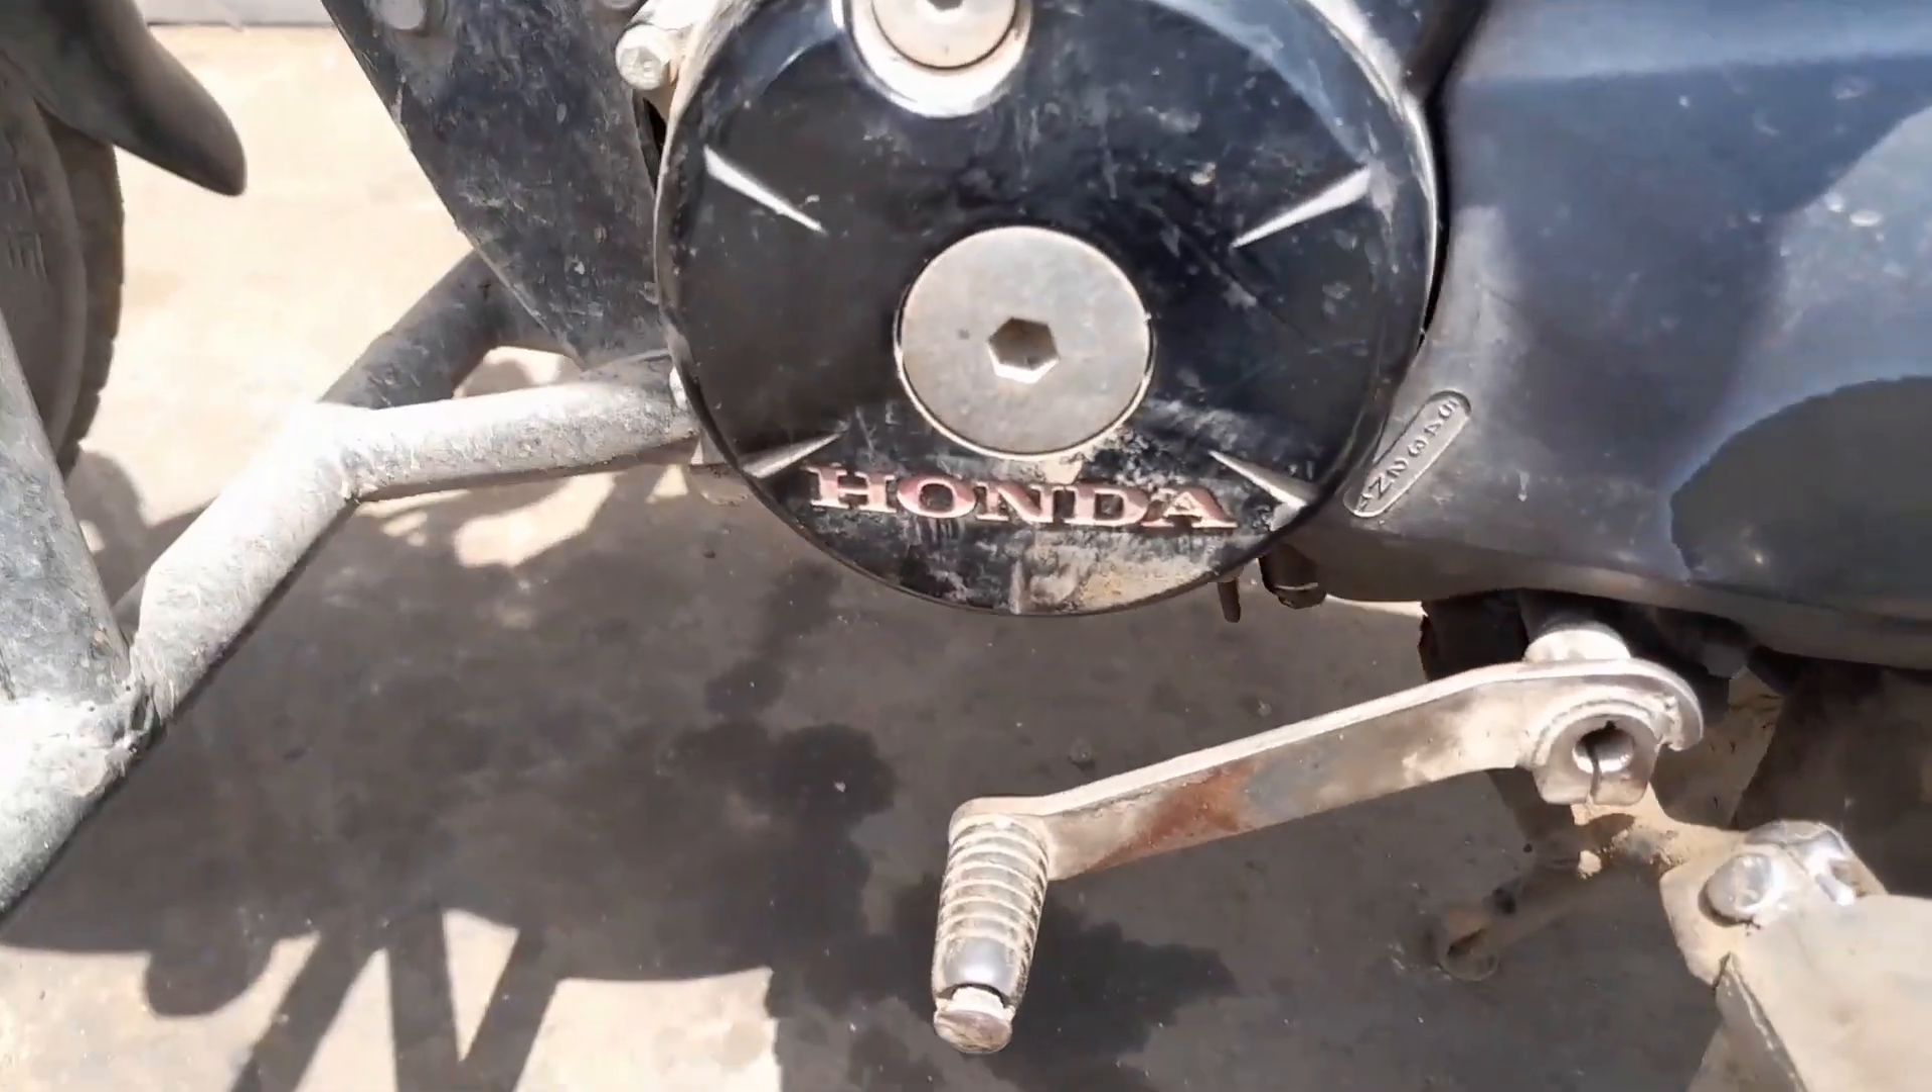गेर लीवर को भी हमने फिट कर लिया है।